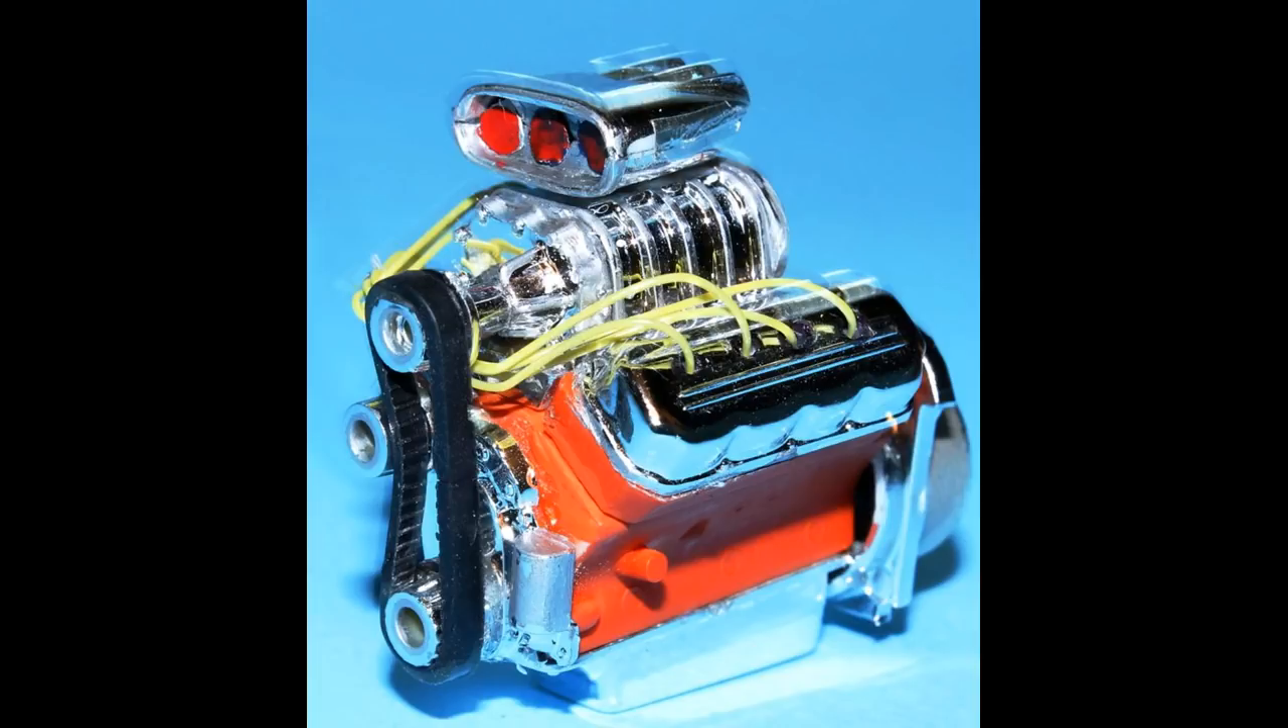Now, you can set the engine assembly aside, and you know, of course, that the exhaust headers are not in place yet. It's easier to line those up after the motor is installed in the chassis, or at least mocked up for a fit.